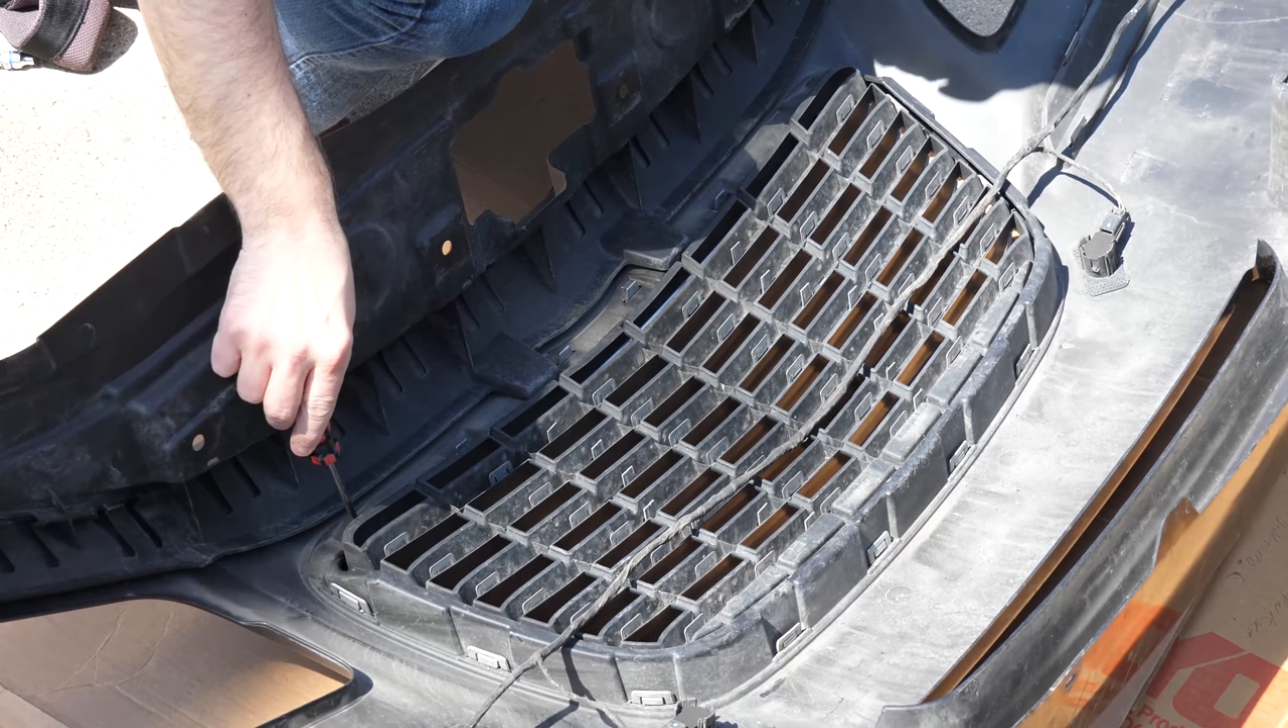Now we have the full grill exposed.